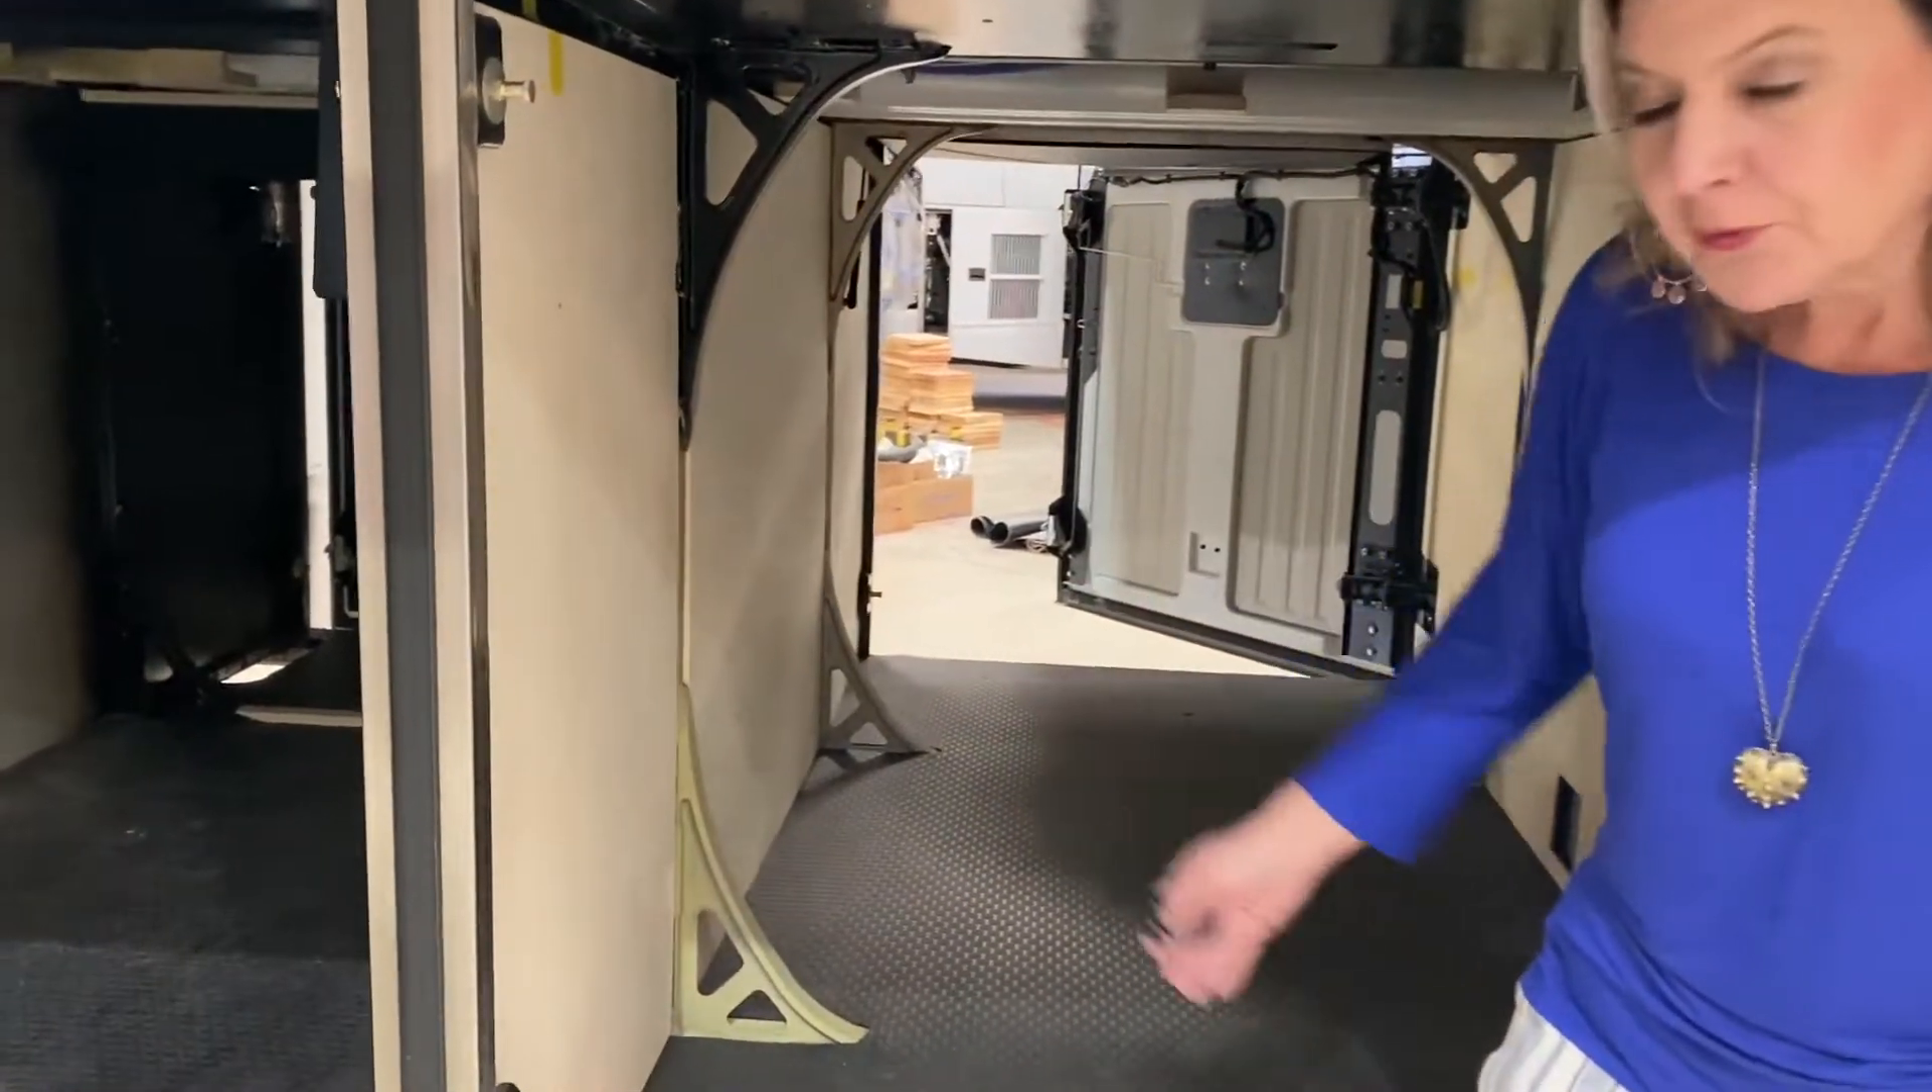In here you can see they've started putting the plywood on the walls and the coin mat down on the flooring.